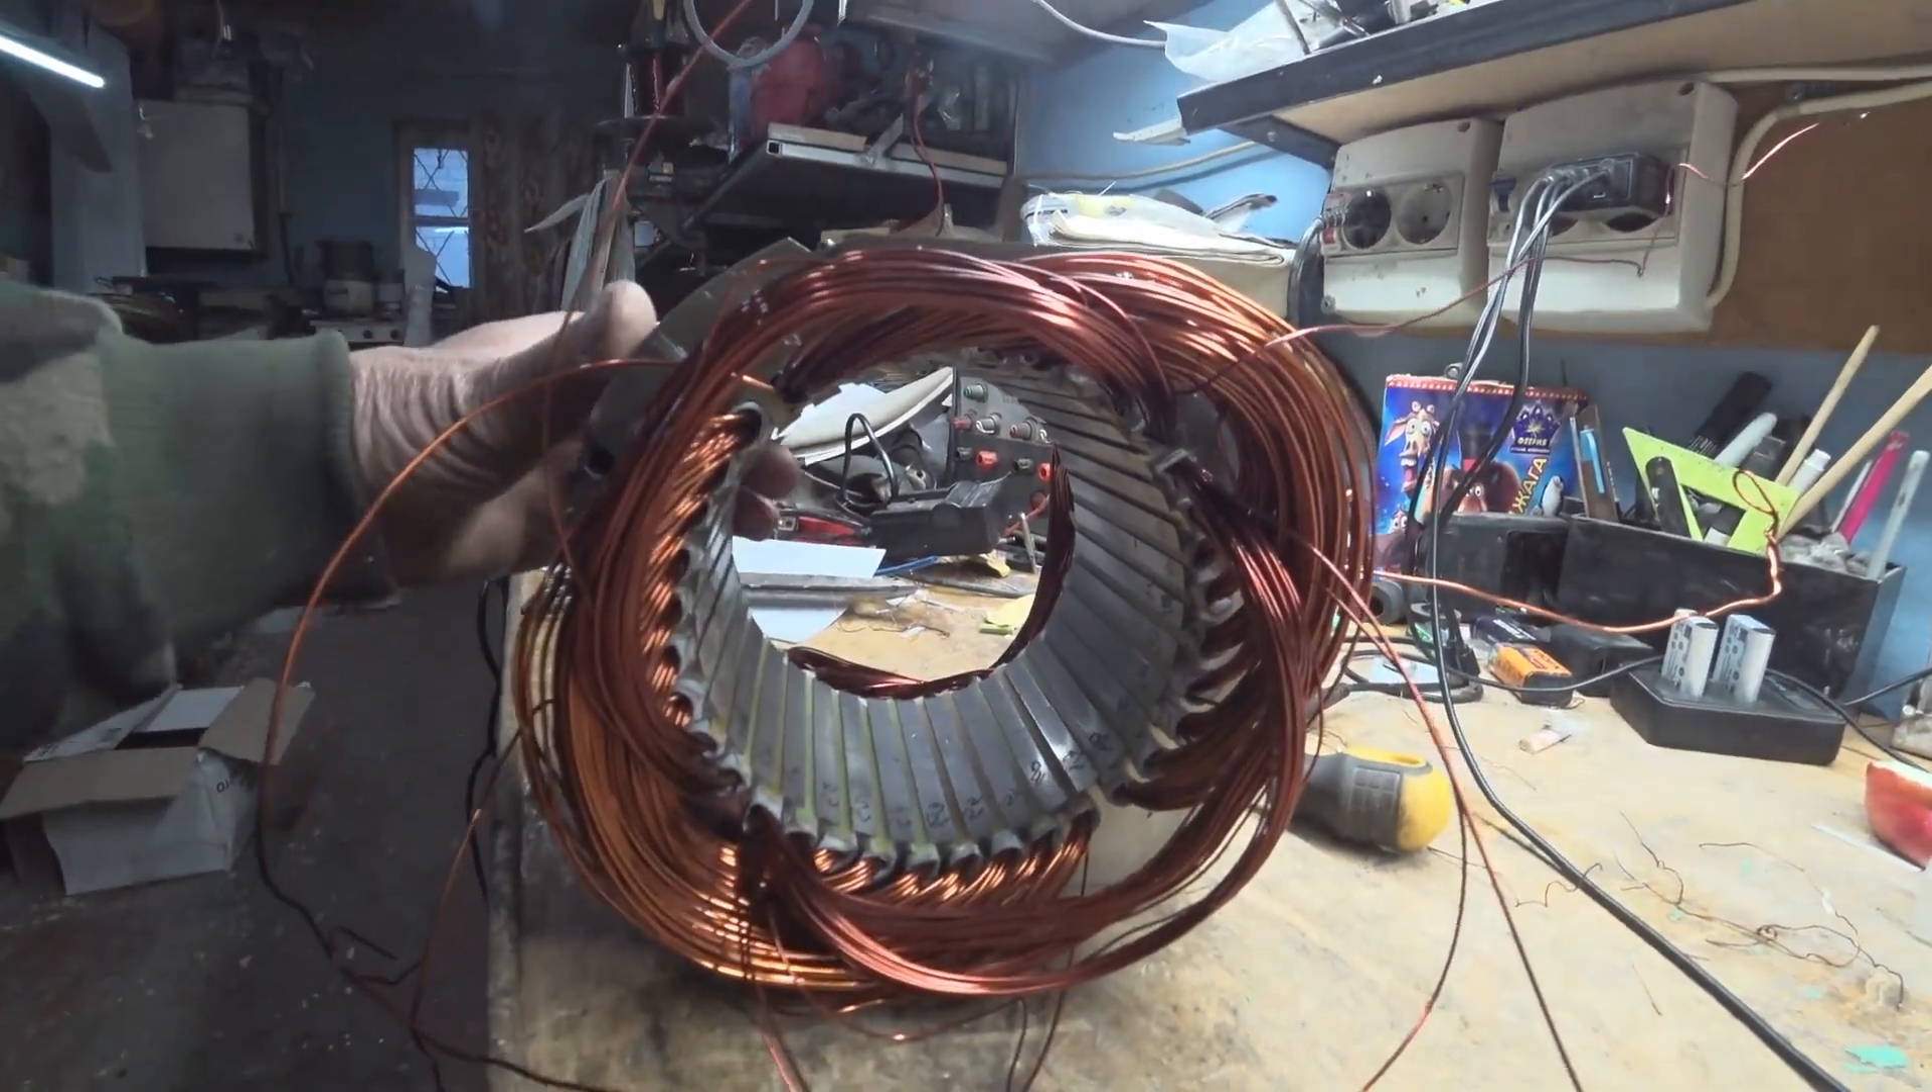Все катушки на своих местах ну и собственно осталось их скоммутировать.